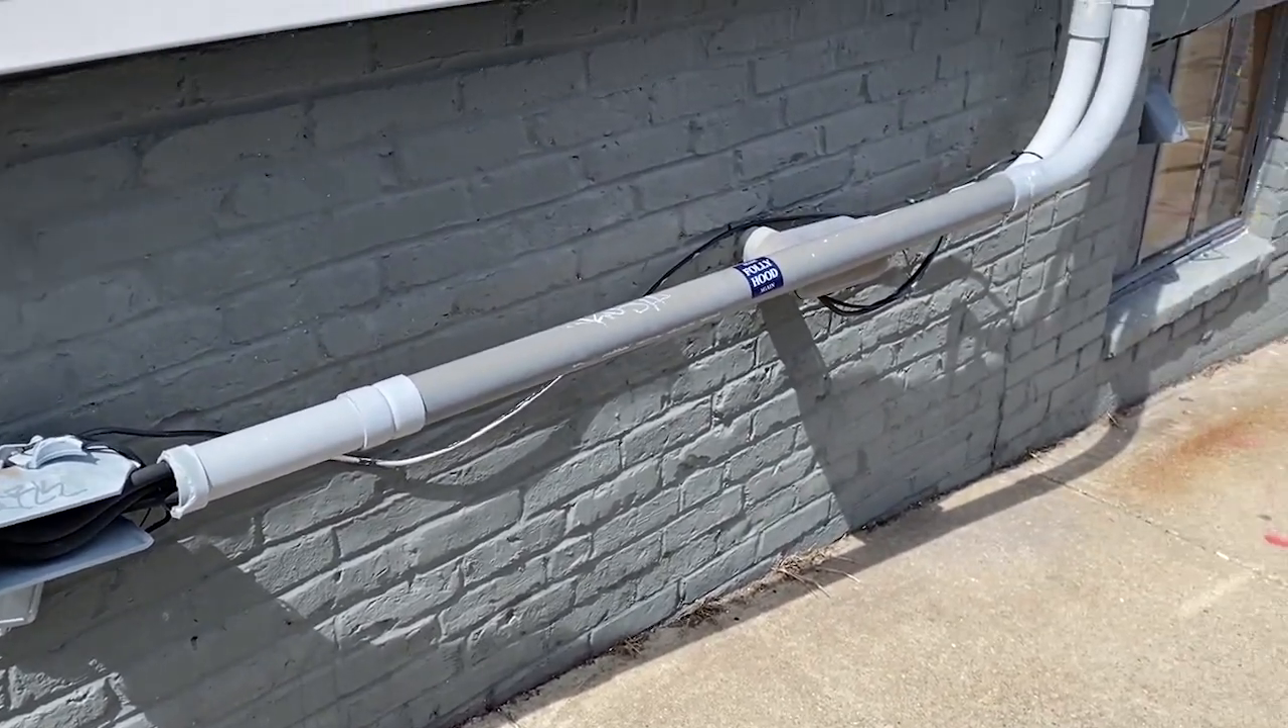Look at these service raceways here. One of them is kind of hanging off quite a bit.